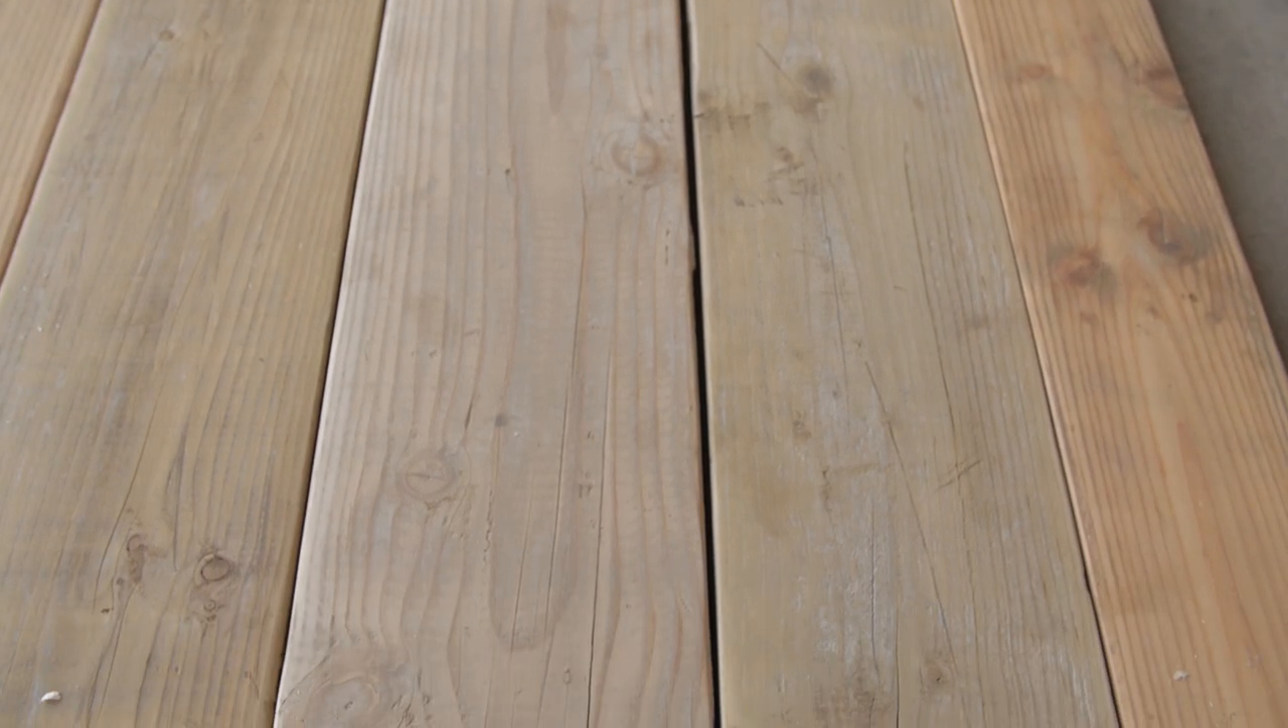As you can see there's these gaps in between the boards.